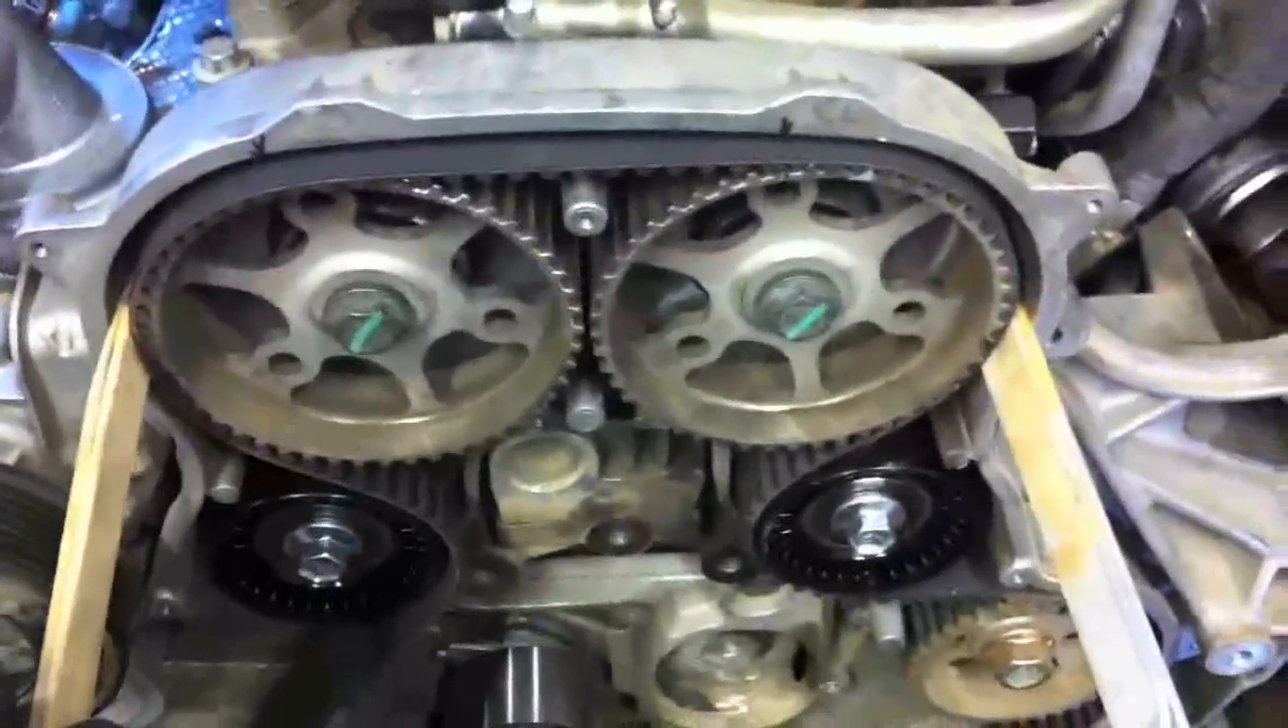Okay, so we've got all of our pulleys back on, our idlers back on, and now I'm starting to get the belt.